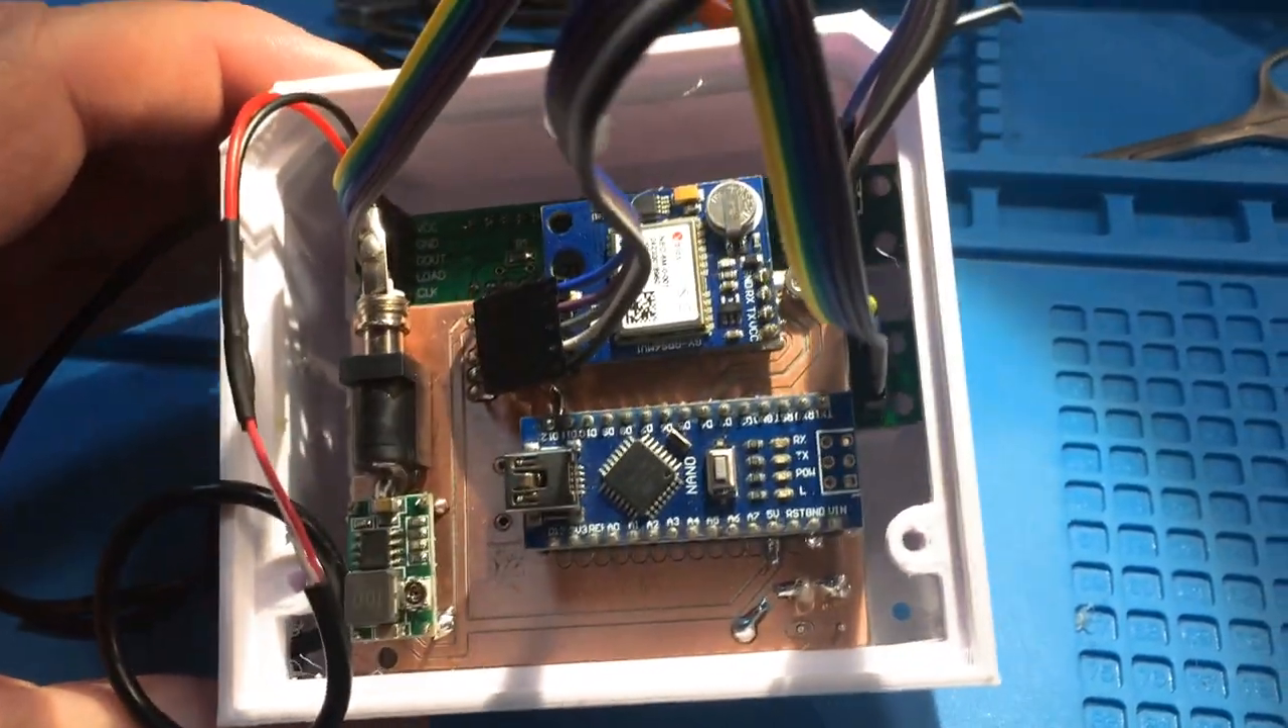As you can see, the board fits perfectly inside the casing.